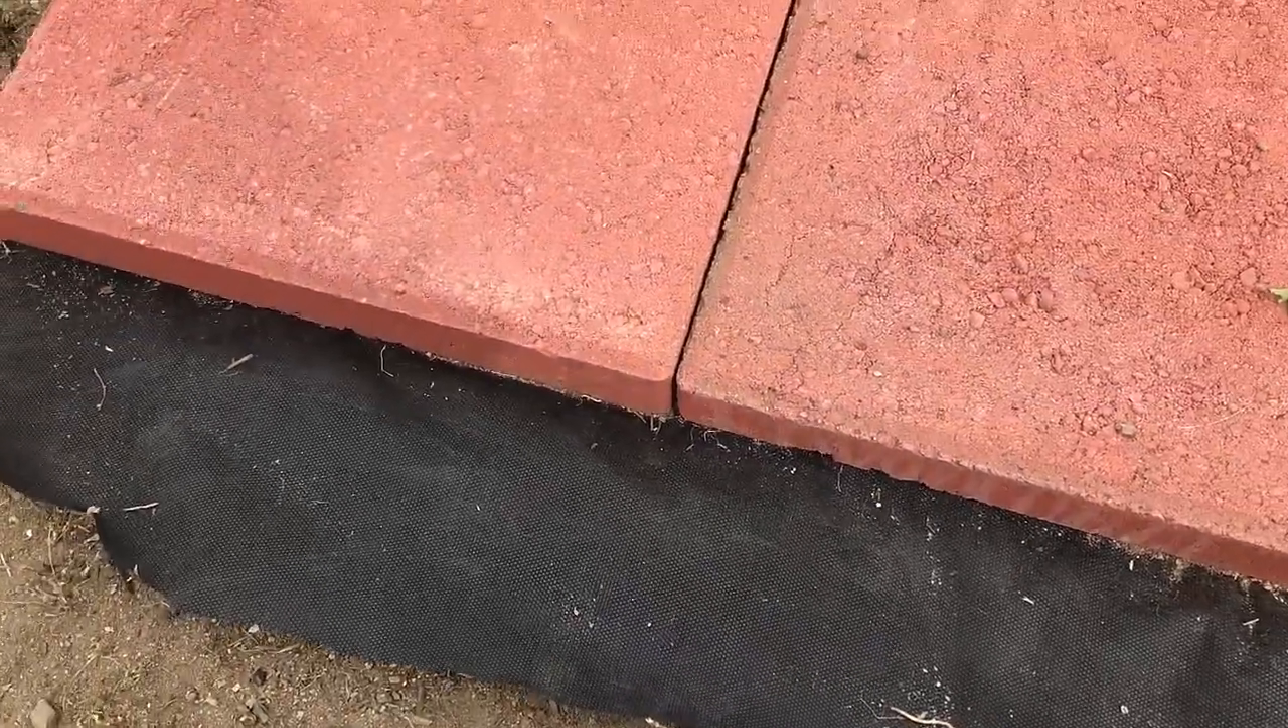And you see here I did put some landscaping fabric down.